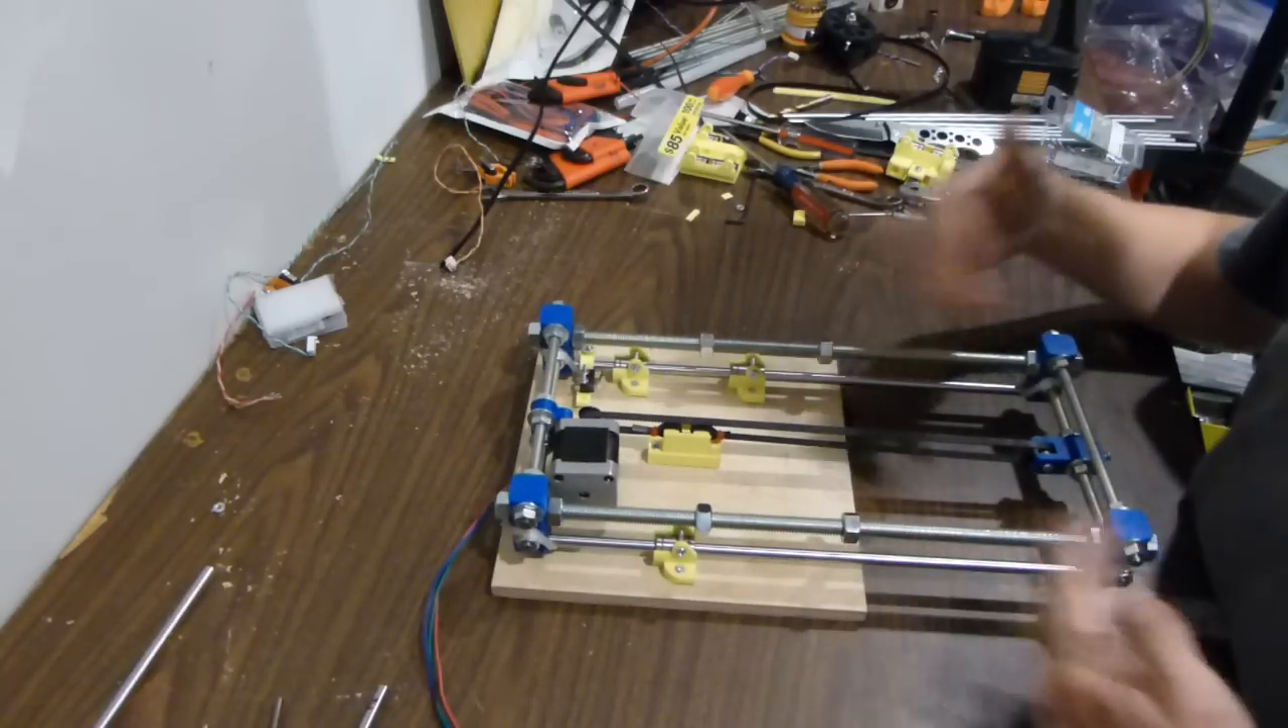I've got the y-axis pretty much all assembled here.